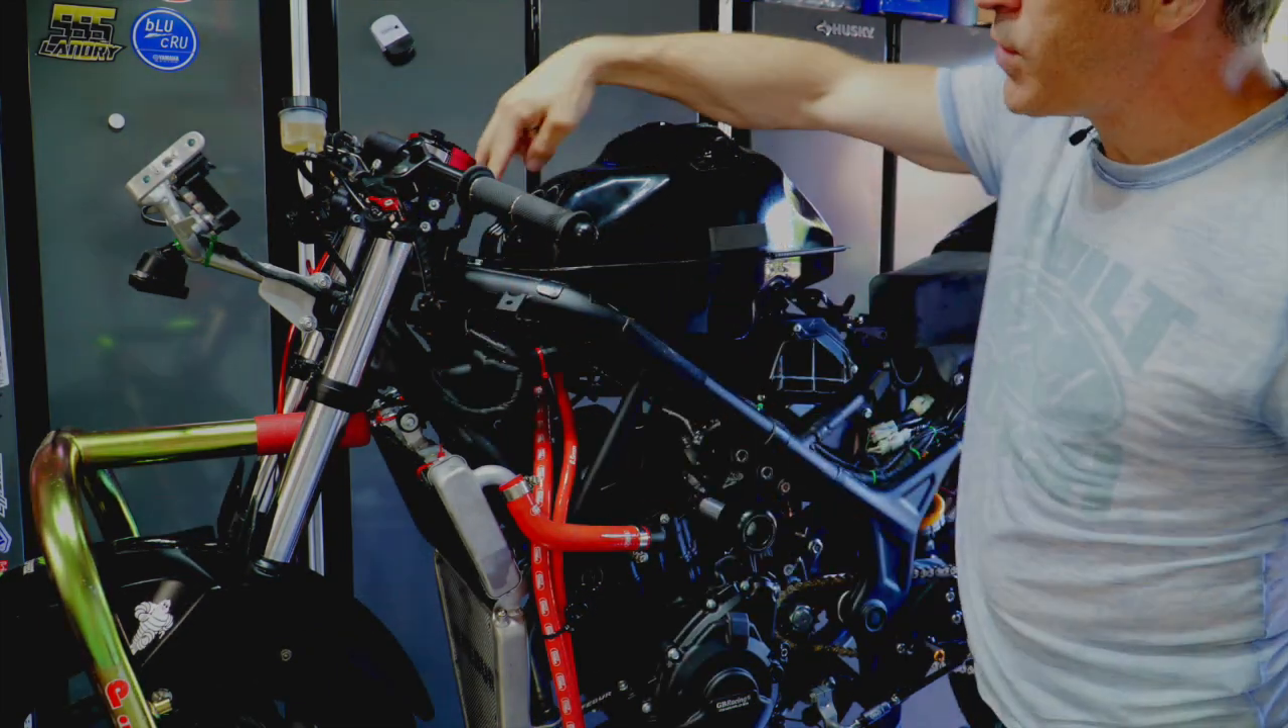So now you can see that i've removed the bodywork from the bike.